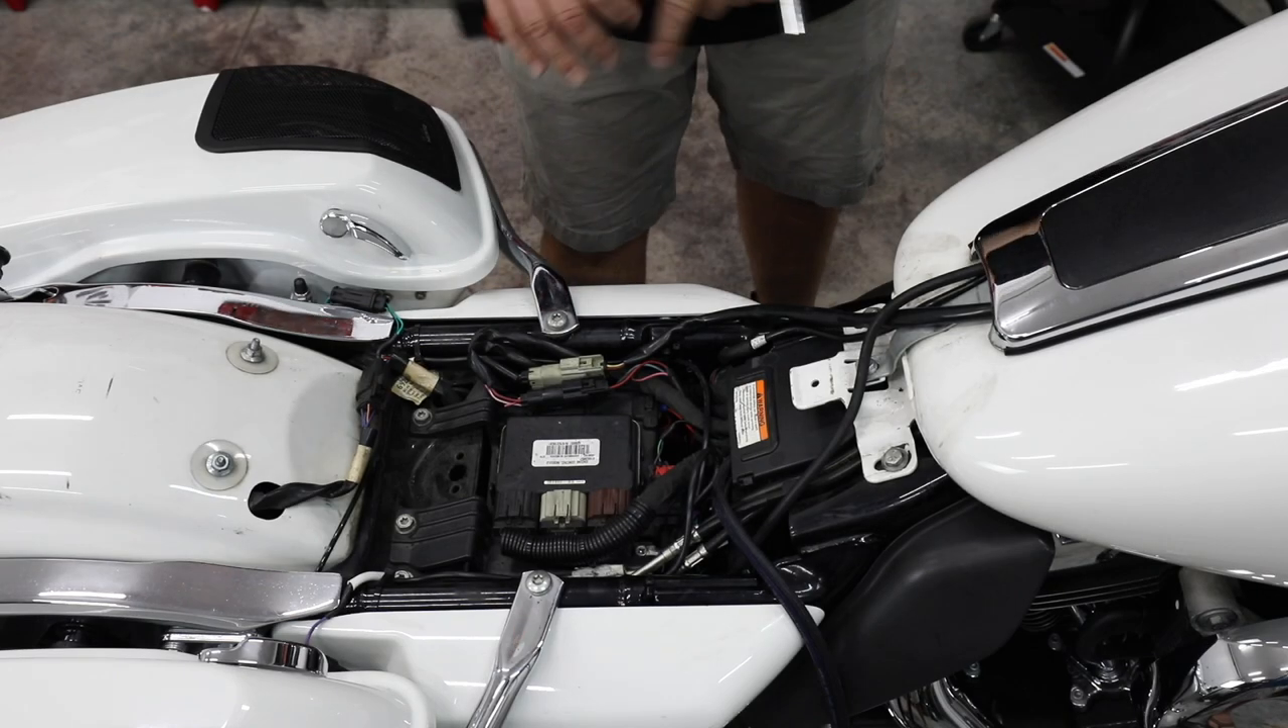All right, I've already removed our seat. Simple Phillips screw got our seat off.